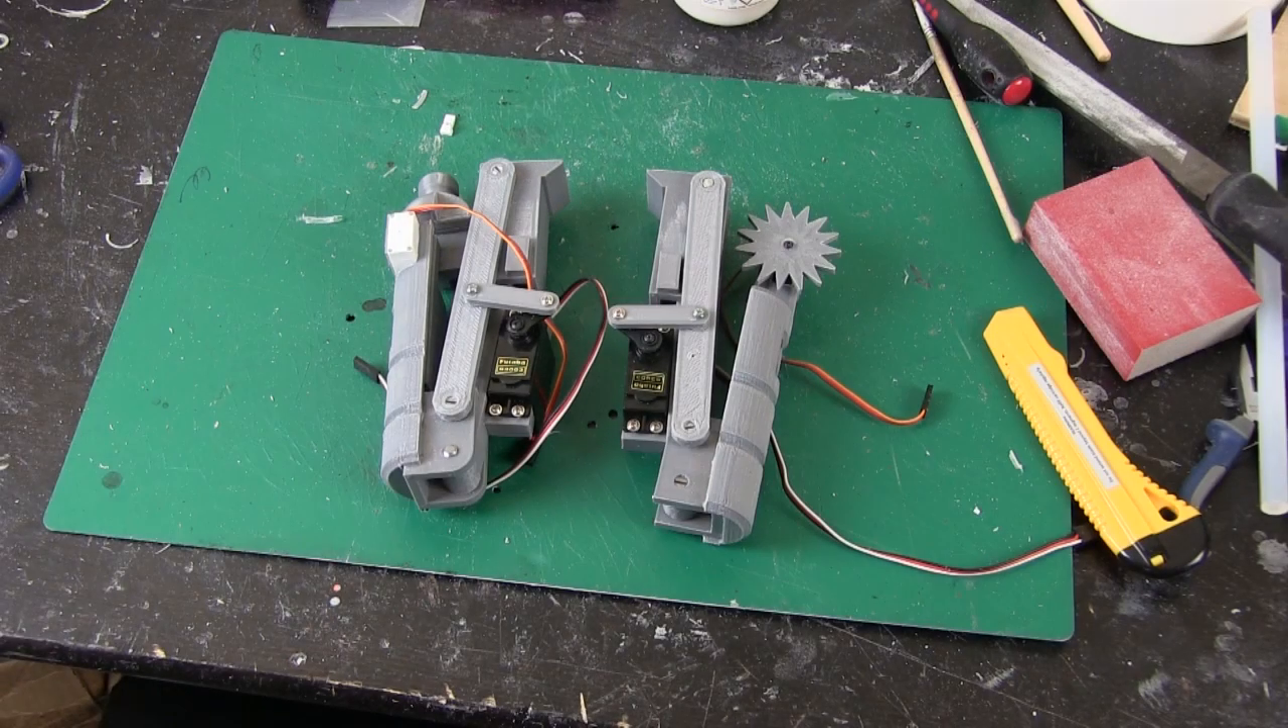Here are my final arms with the bits and pieces on.